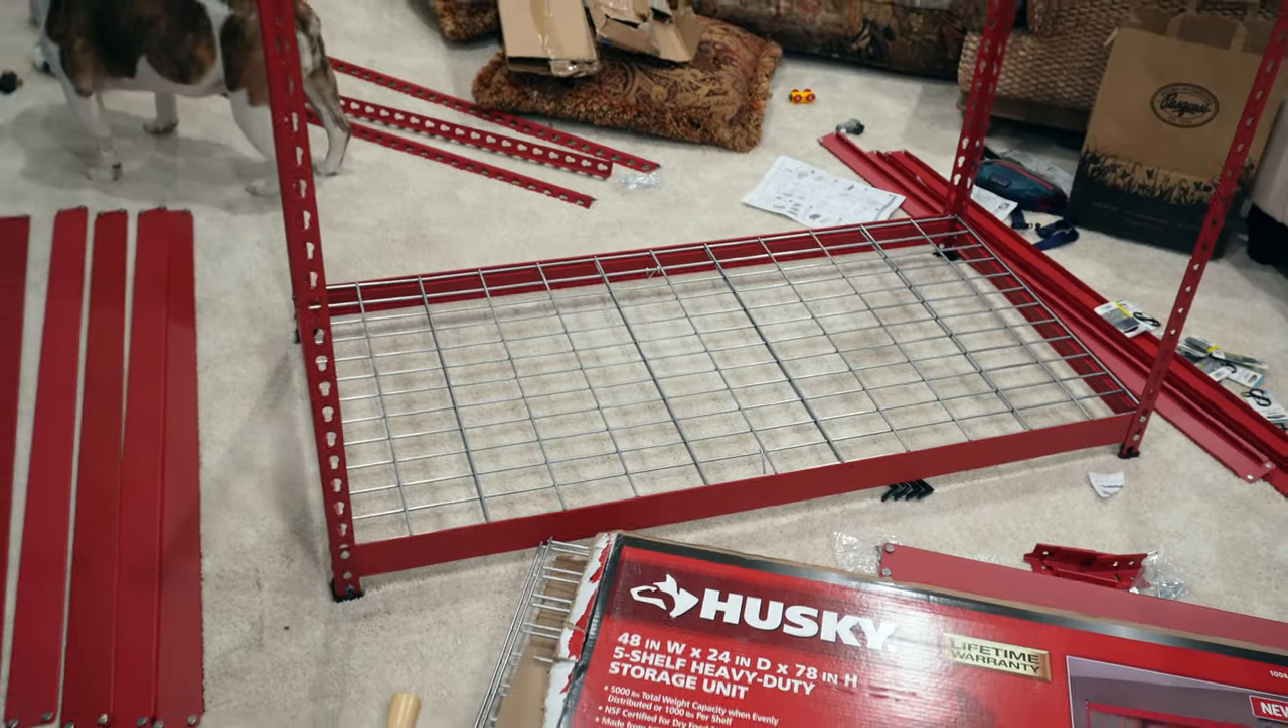First shelf is done.